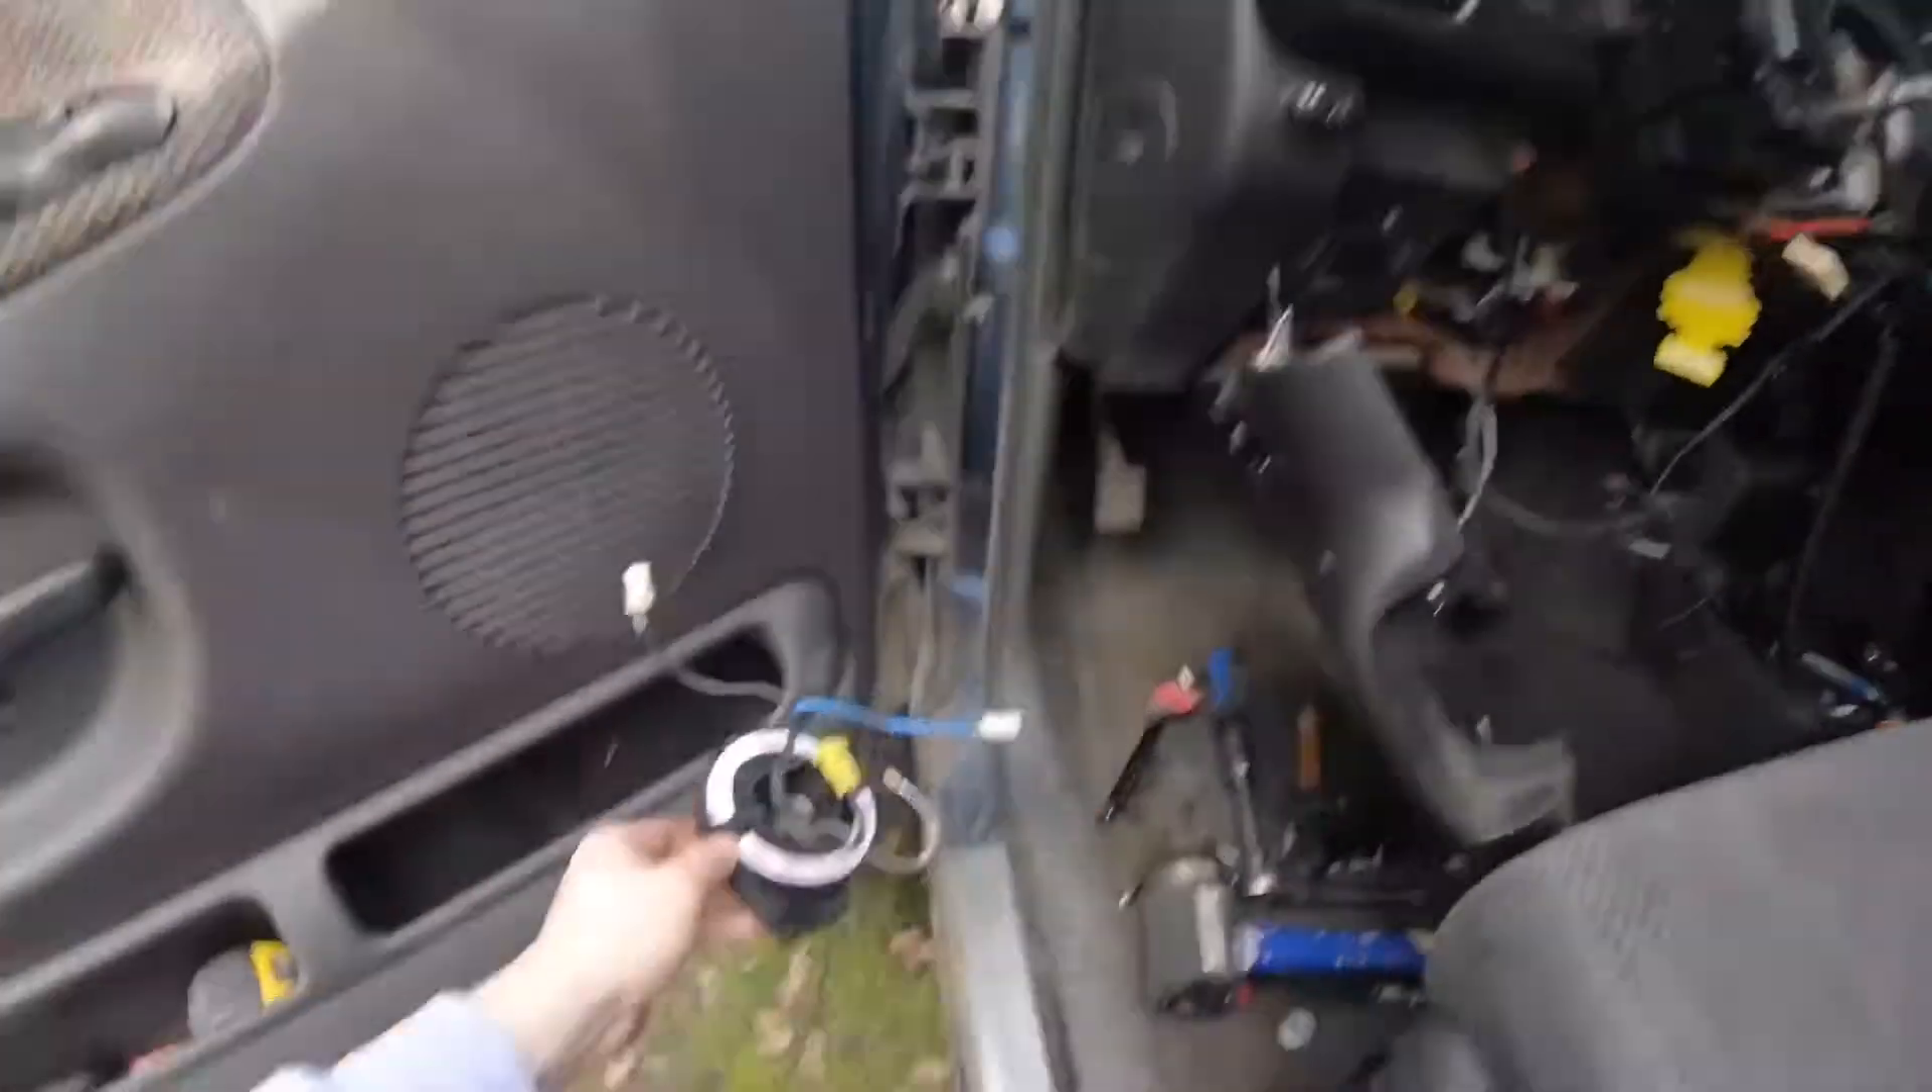We got everything disconnected here's the old clock spring right here.